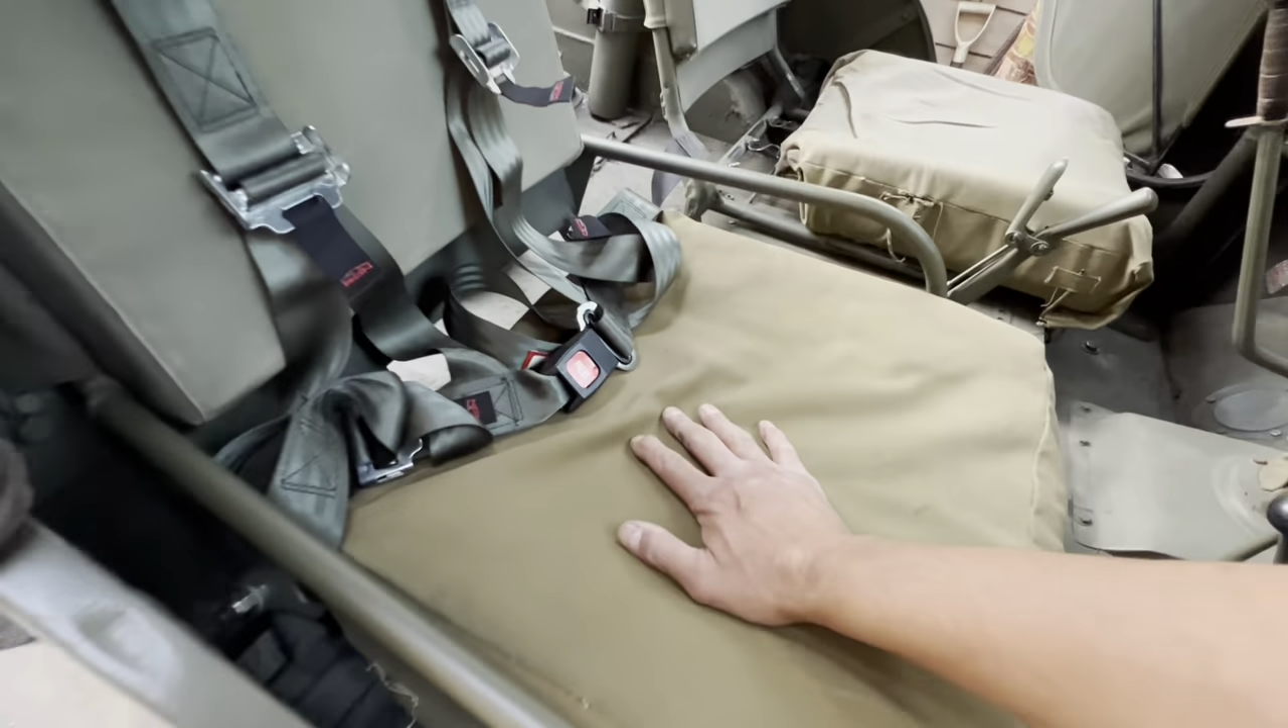Got our seat all done up. We got our harness in. Got a new cushion.